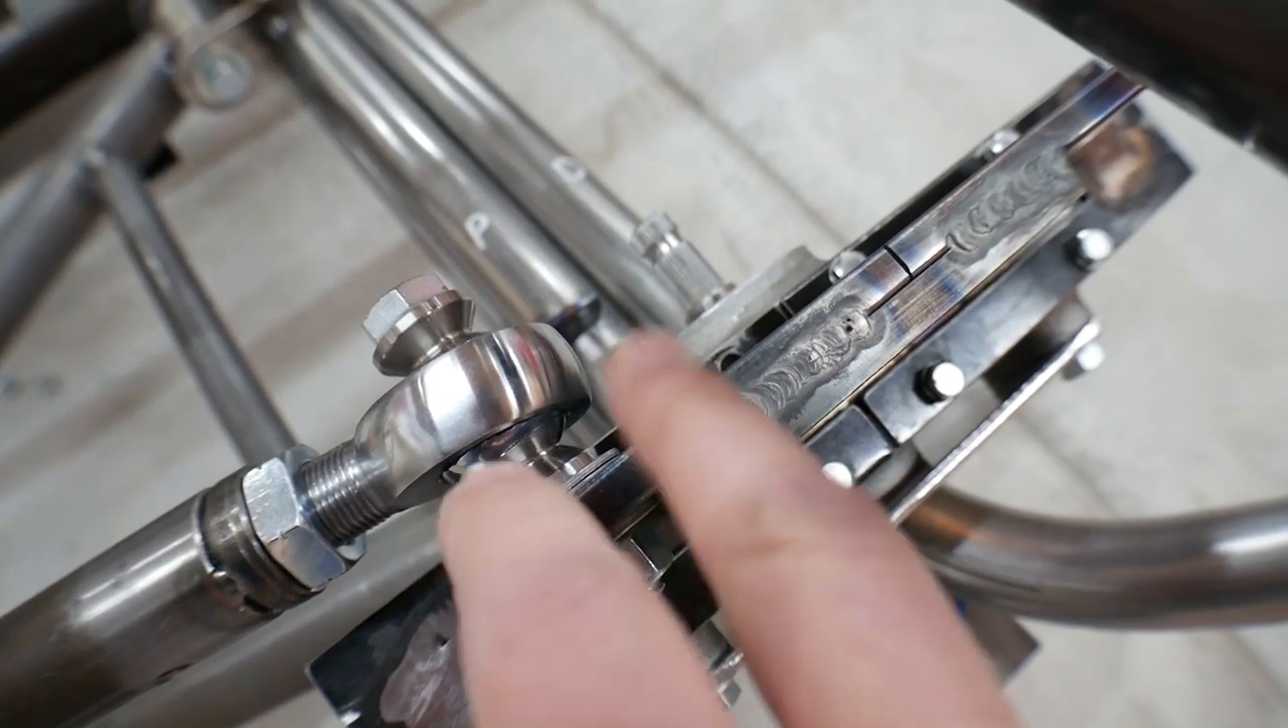I've got the heim bolted on there.